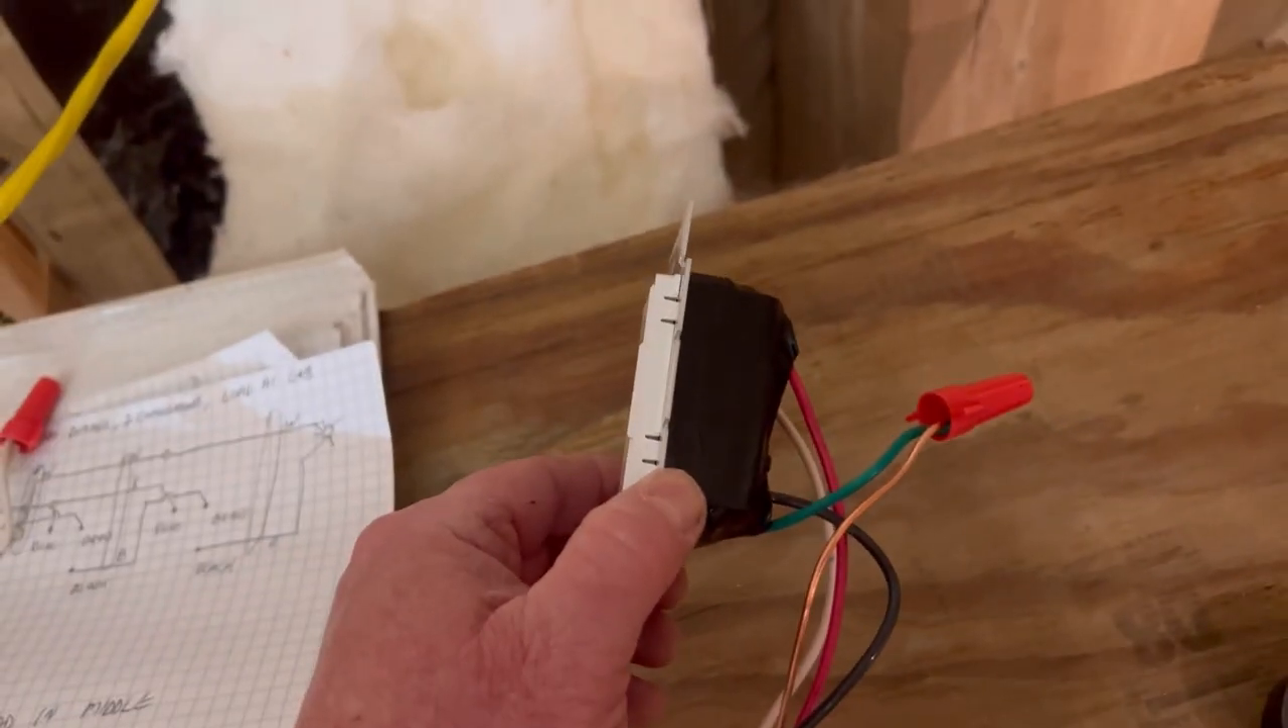Here's a shot of the switches with the terminals all taped up again just as a safety precaution.